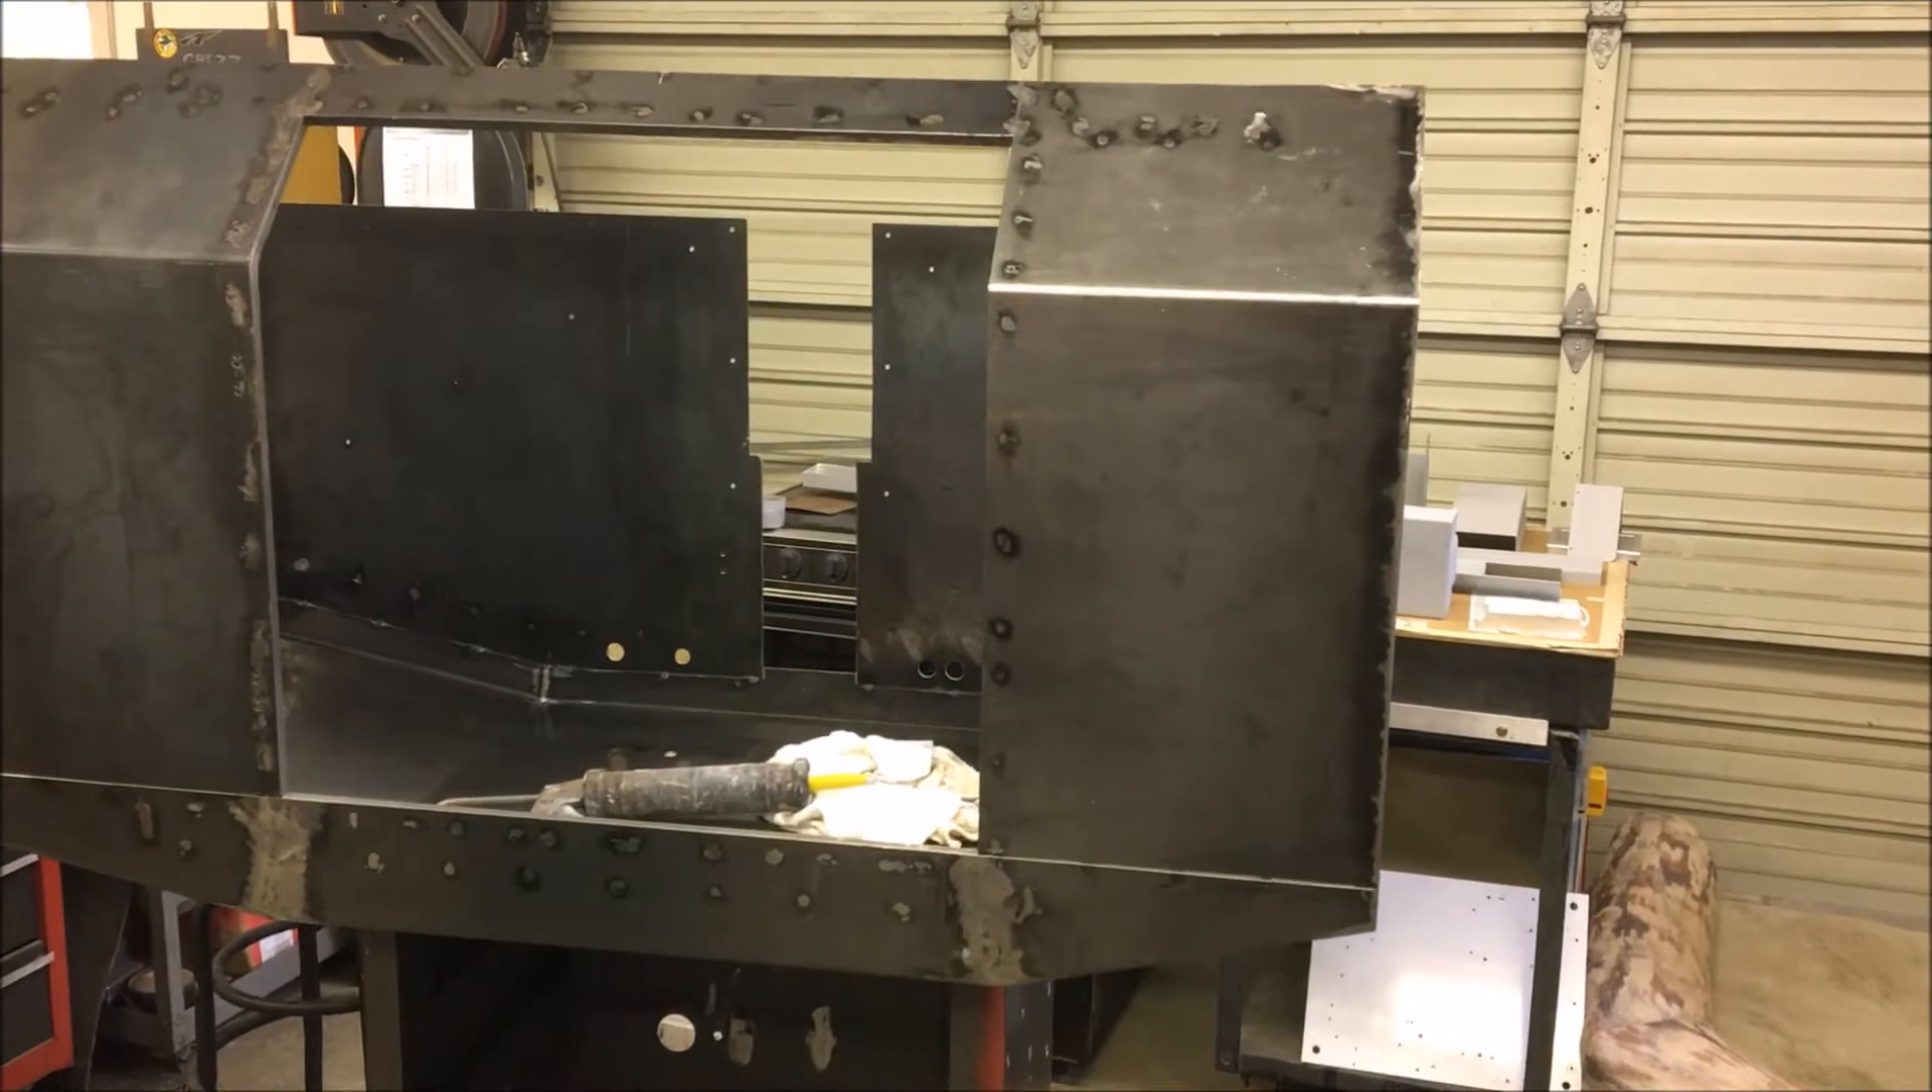So I got the enclosure back on just sitting on the base so it's easier to work on.